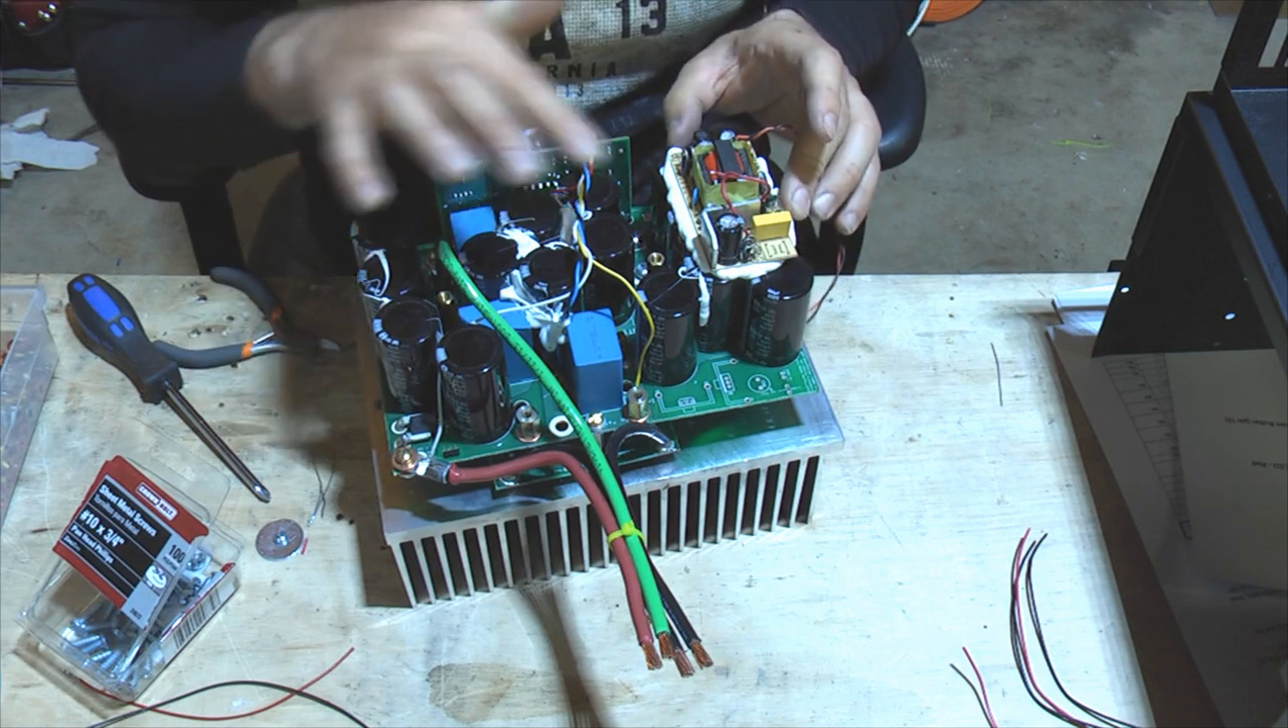So on the power board you have all the components placed already some of the wiring is placed already on the power board.